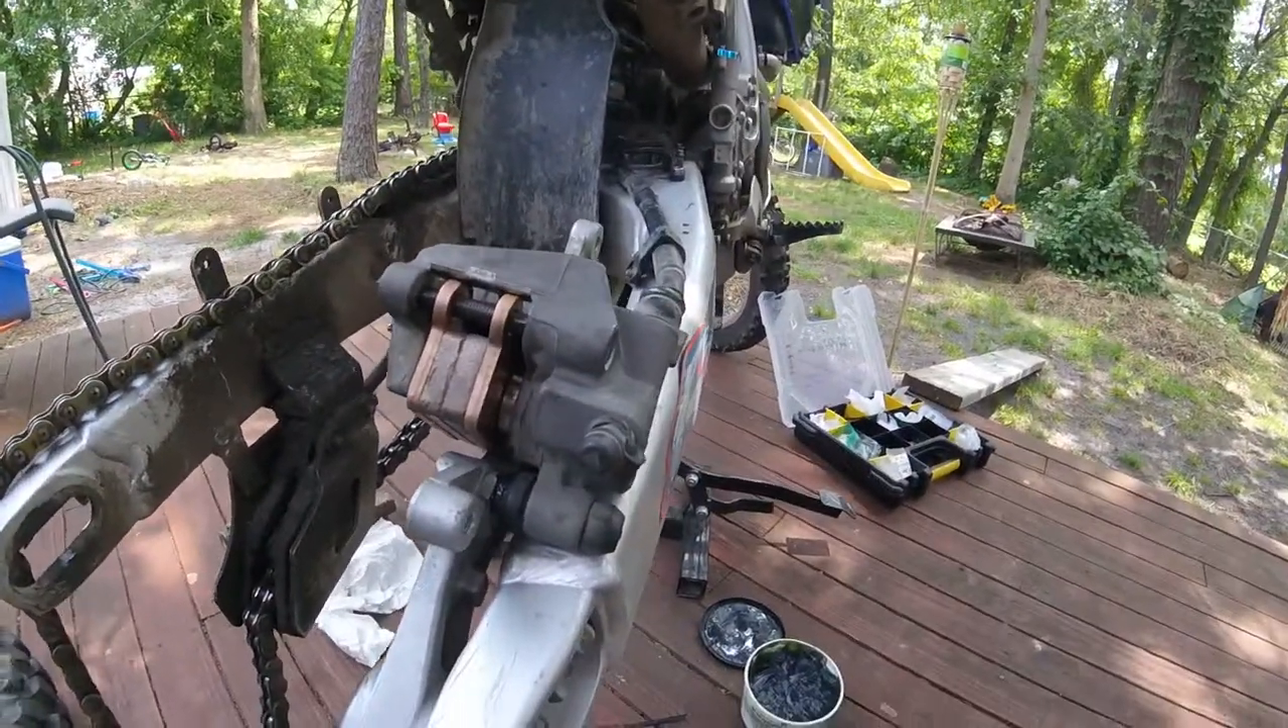So now you see the pads are both back in there.